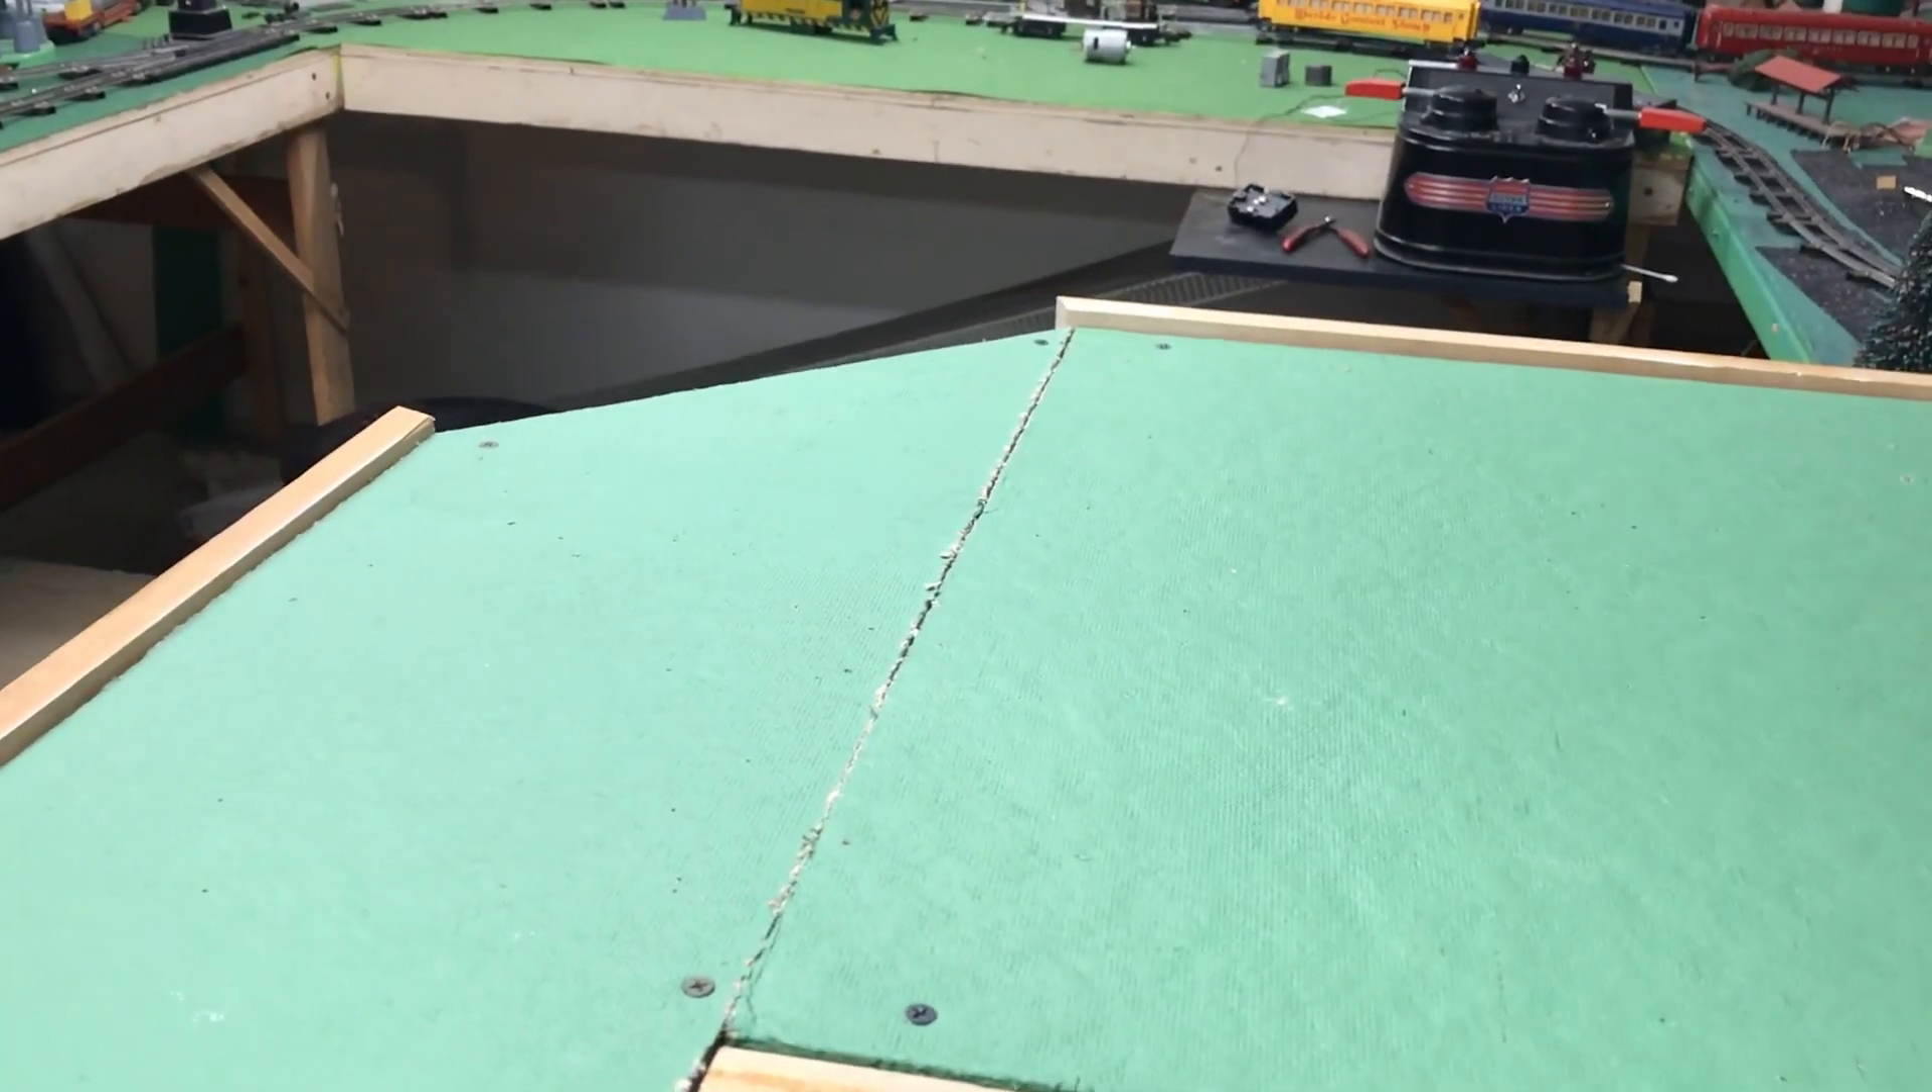So now all the bench work is complete and there are some nice trim pieces that have been going on almost complete all the way around.